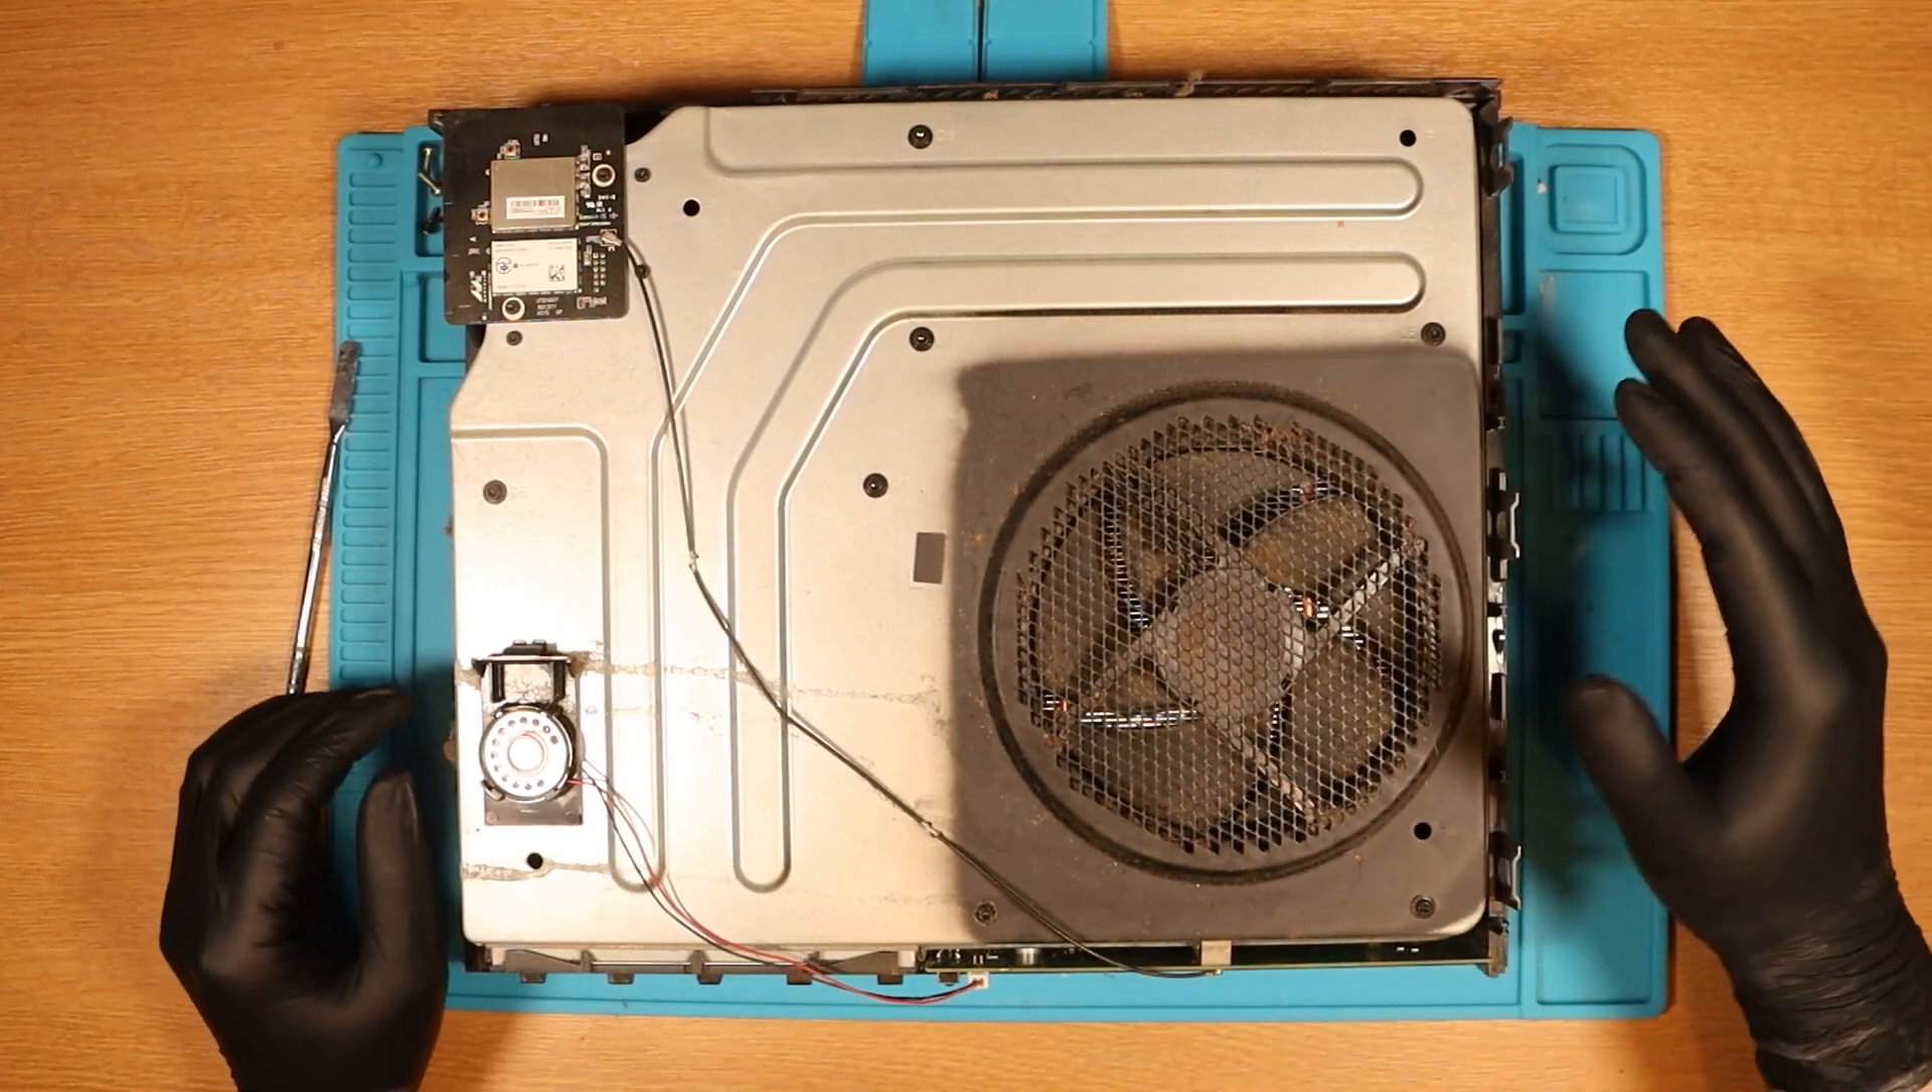I've only just taken the top case off and the unit itself seems fine.